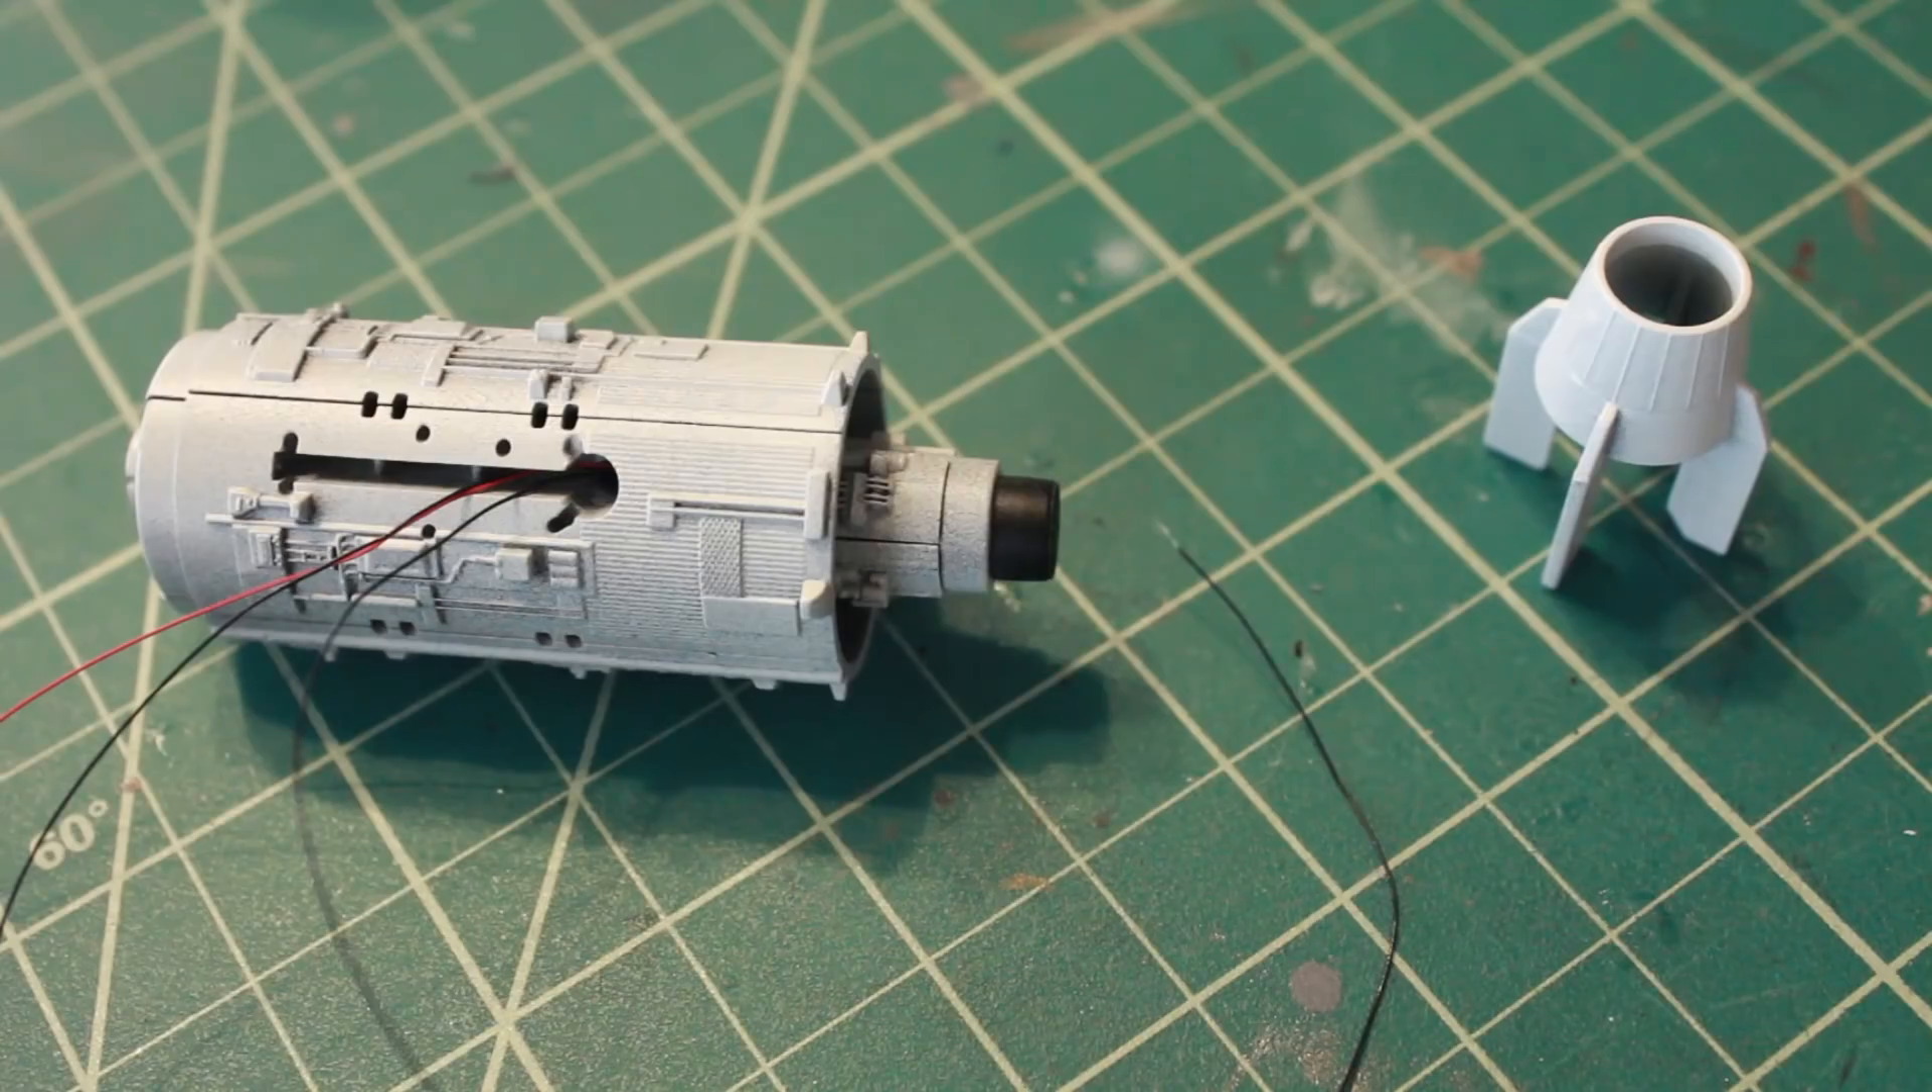And there we have all four sides of the nacelle secured around the engine.